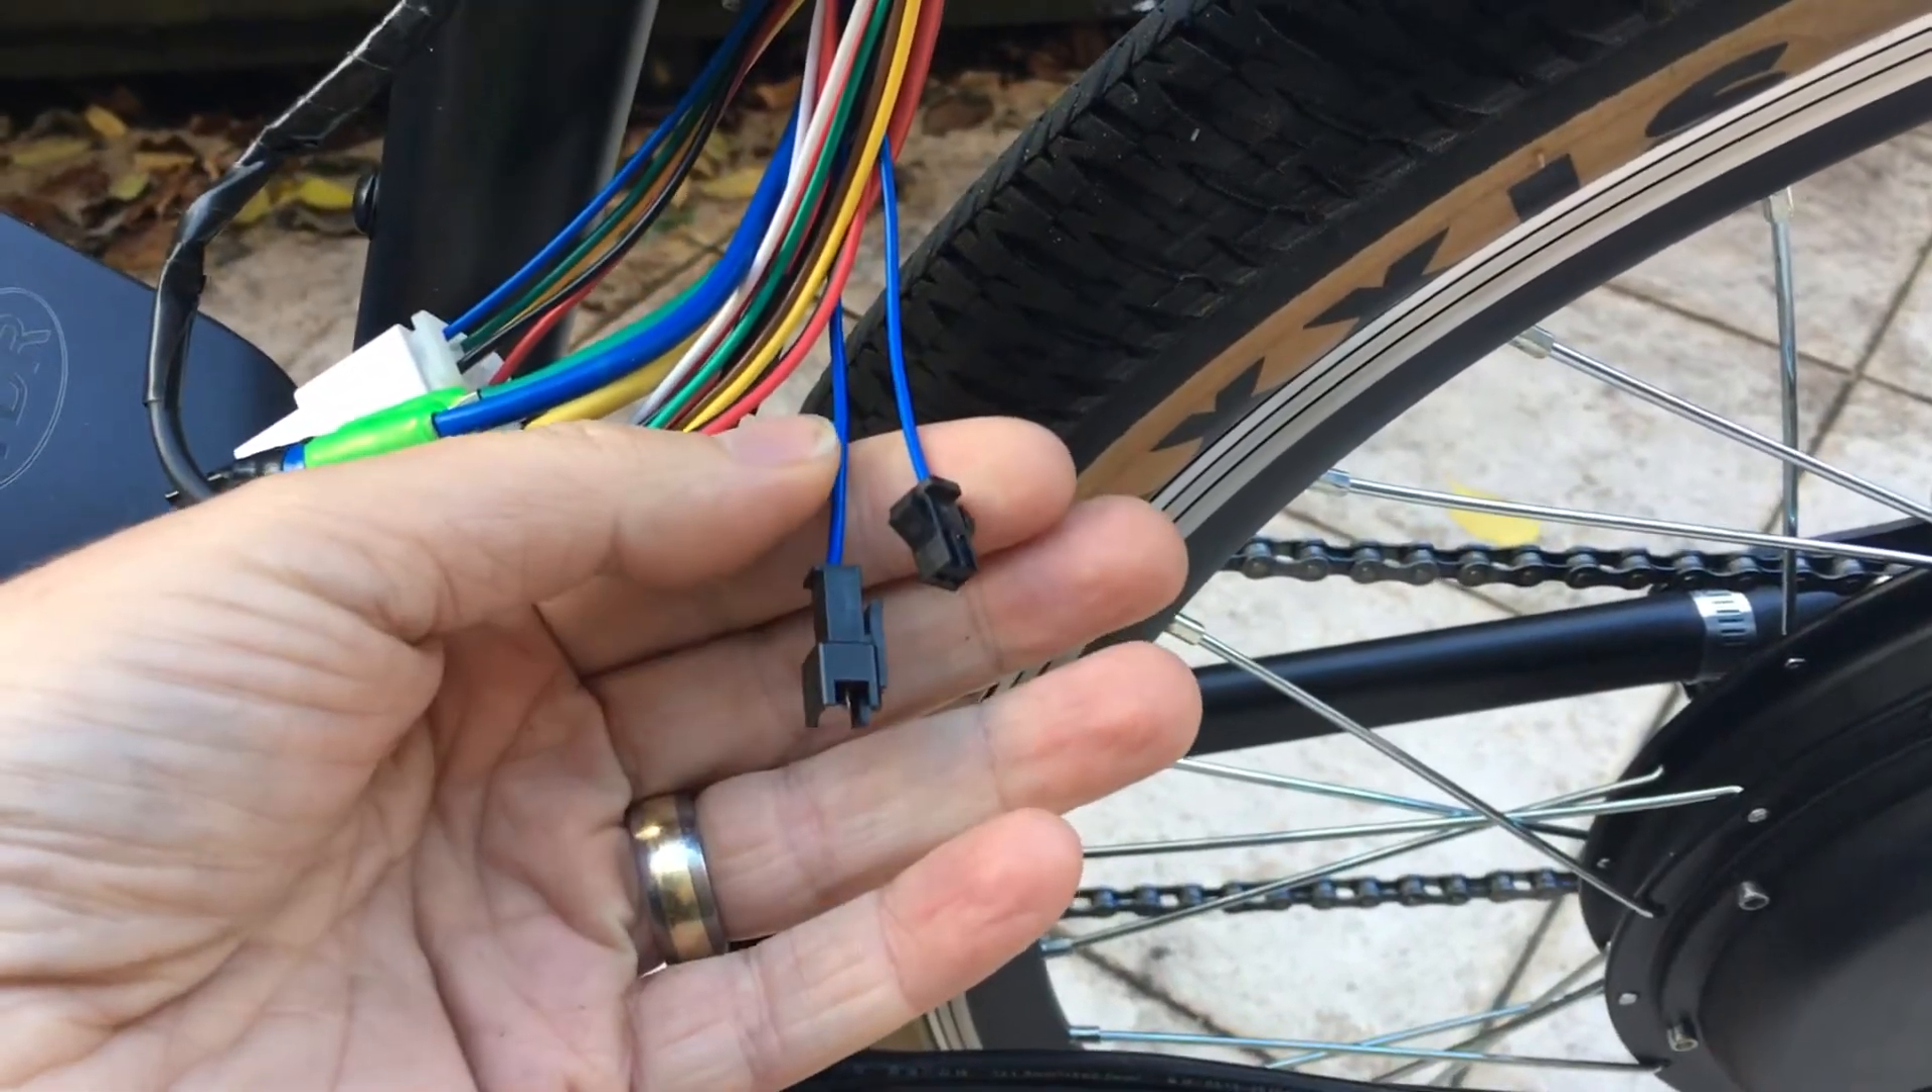And the last cables to be connected are these two blue ones.